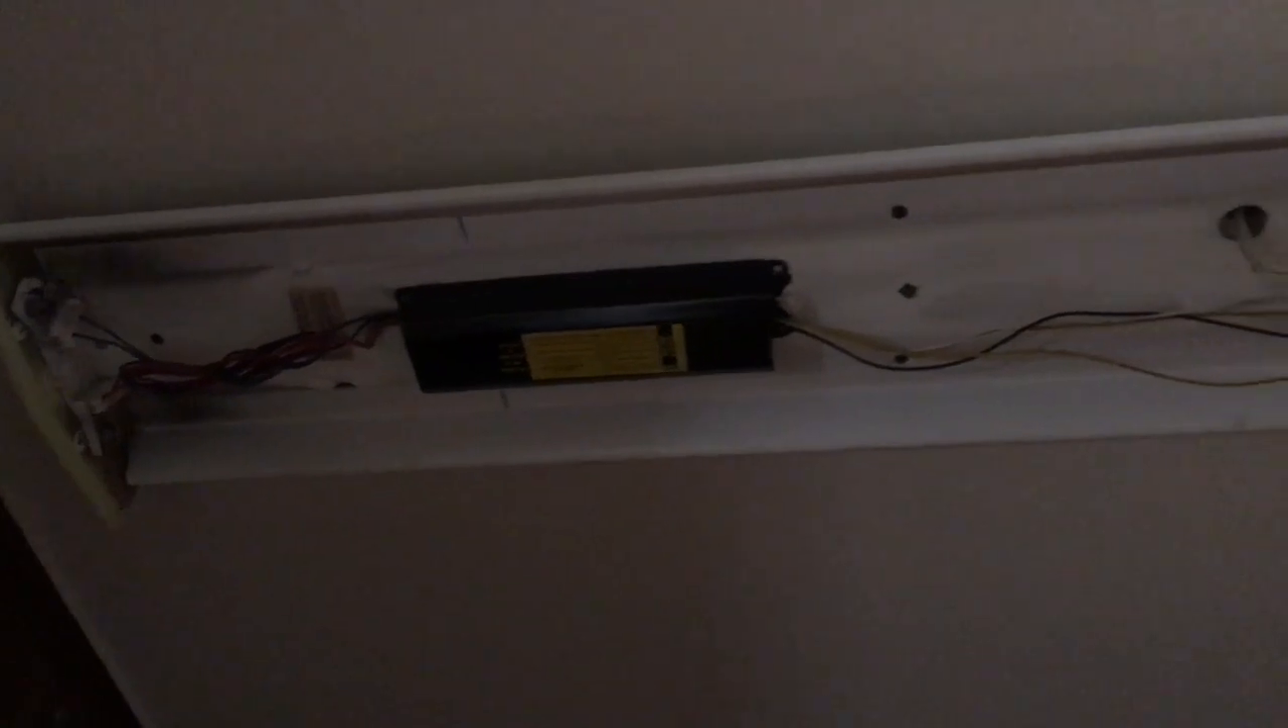Okay got the bulbs out and the little cover off looks like this is the original ballast so I will begin removing this getting ready to put the new one in.